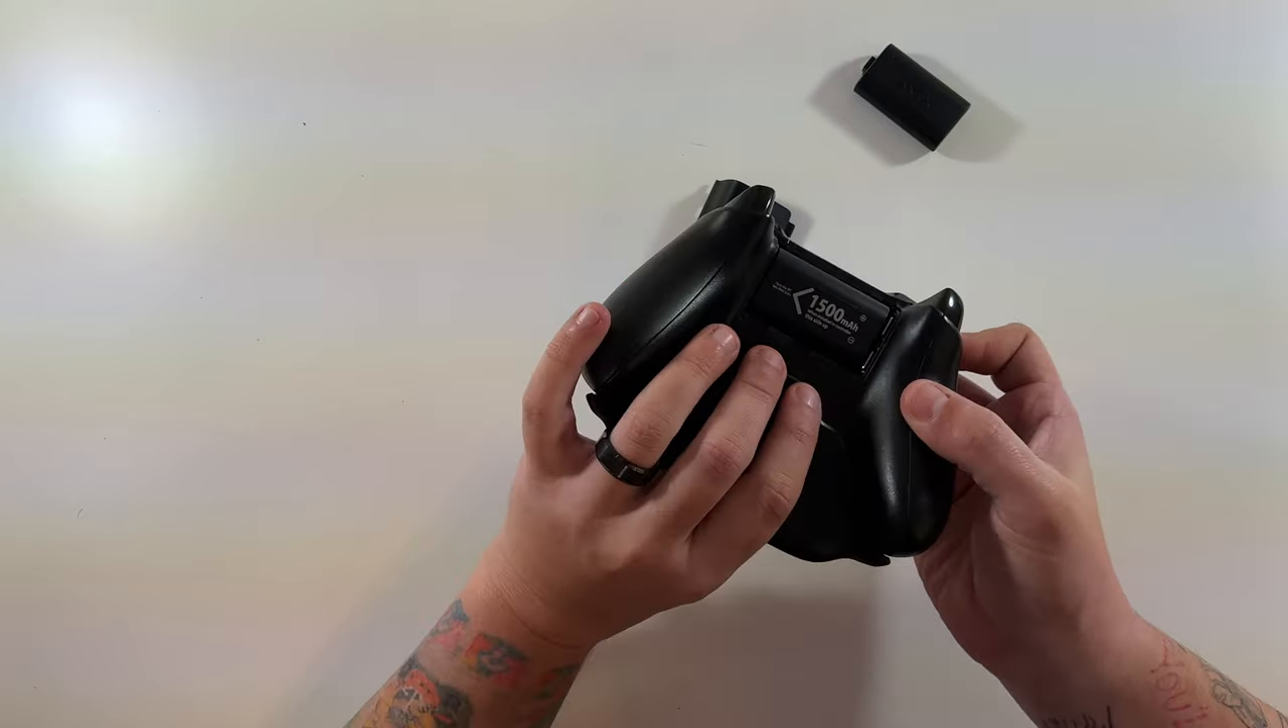Now your battery is in place.